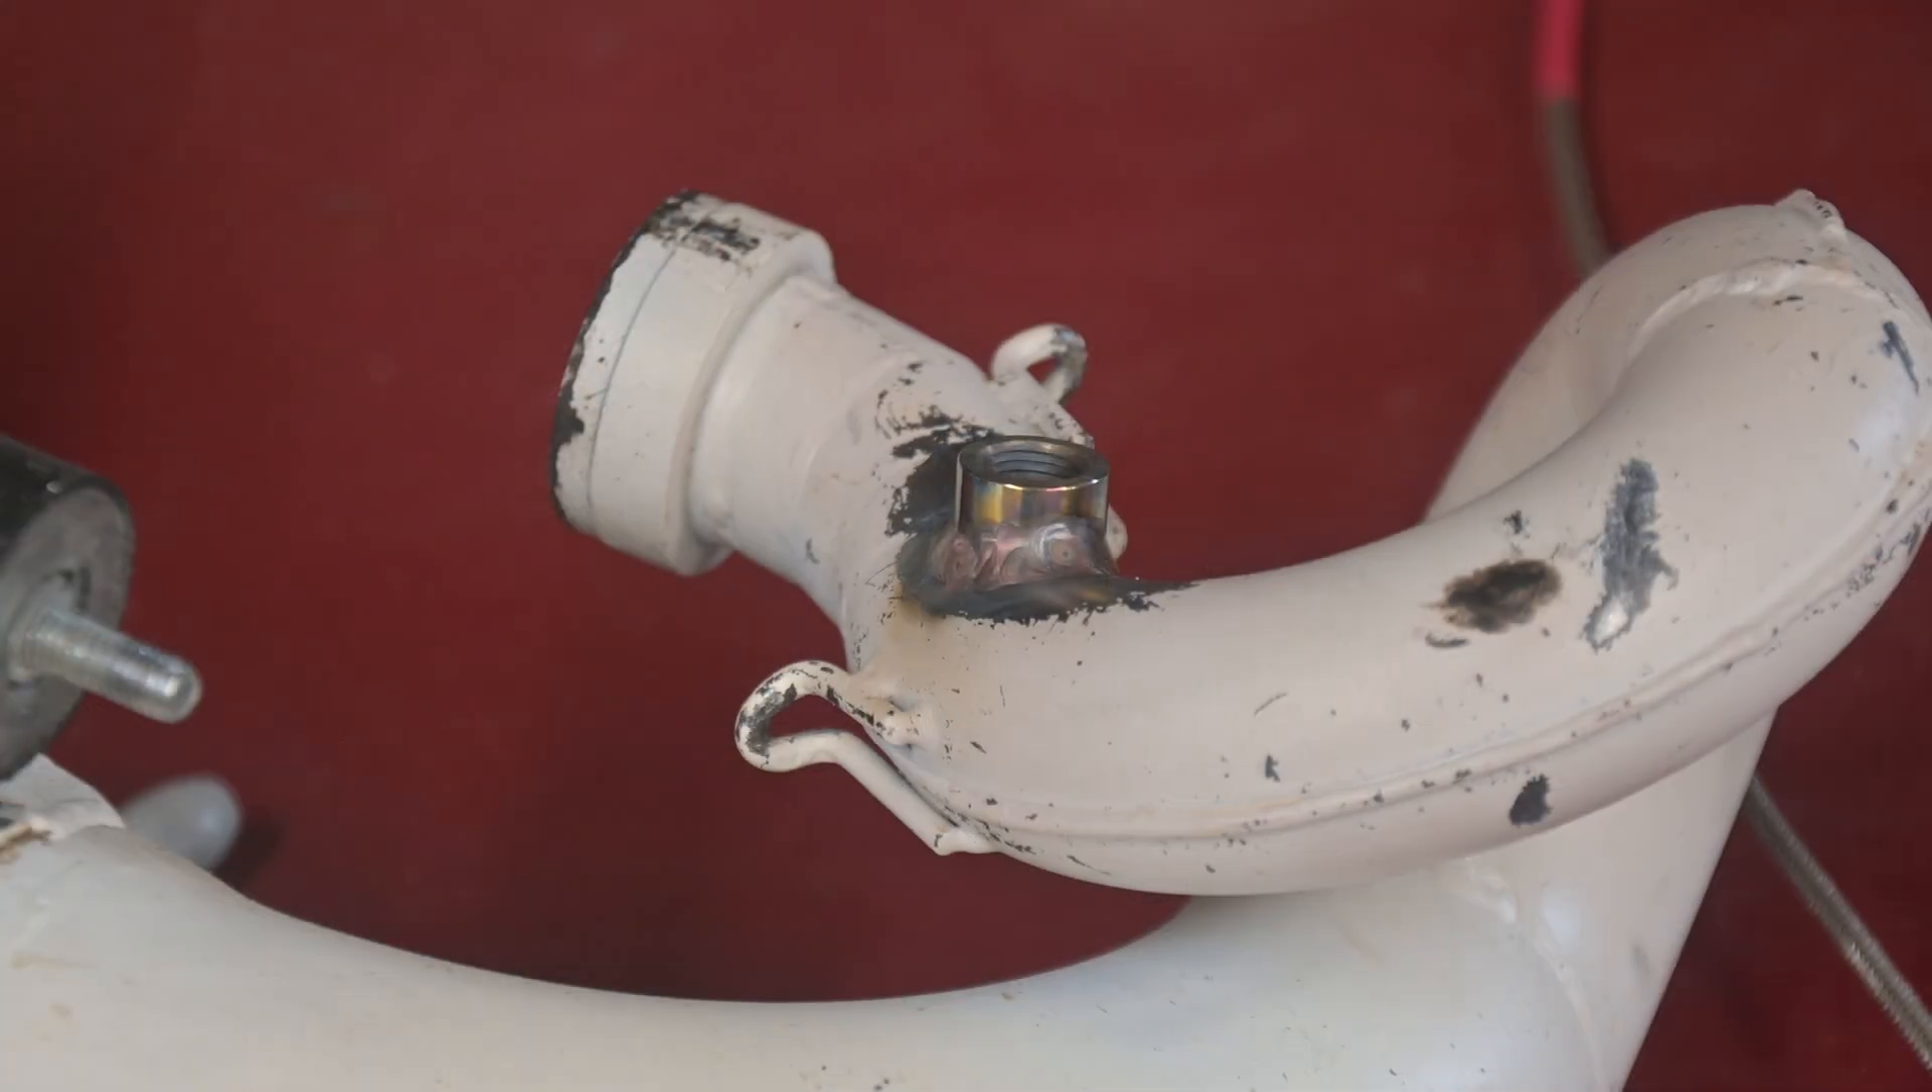So I got the fitting welded in there now and being that this pipe is not stainless, I didn't bother to back purge it with argon.